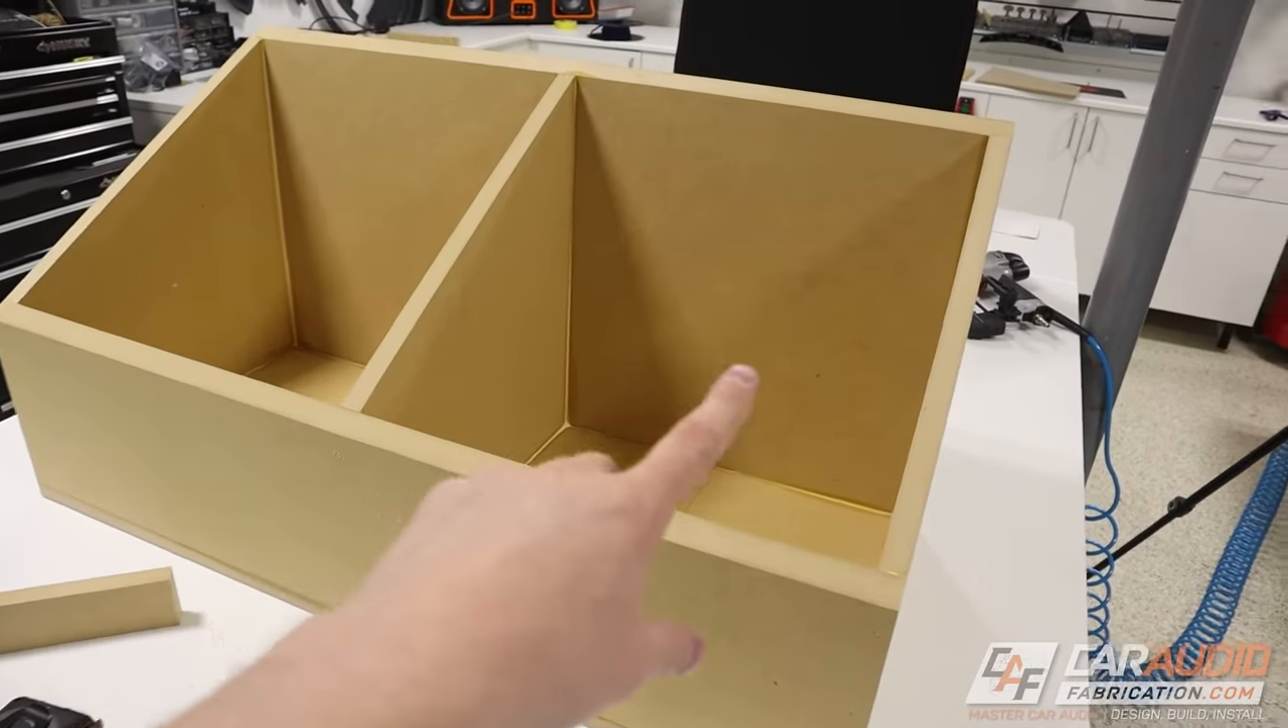So now I have the majority of the box assembled. I still need to add the baffle where the woofers will actually mount.